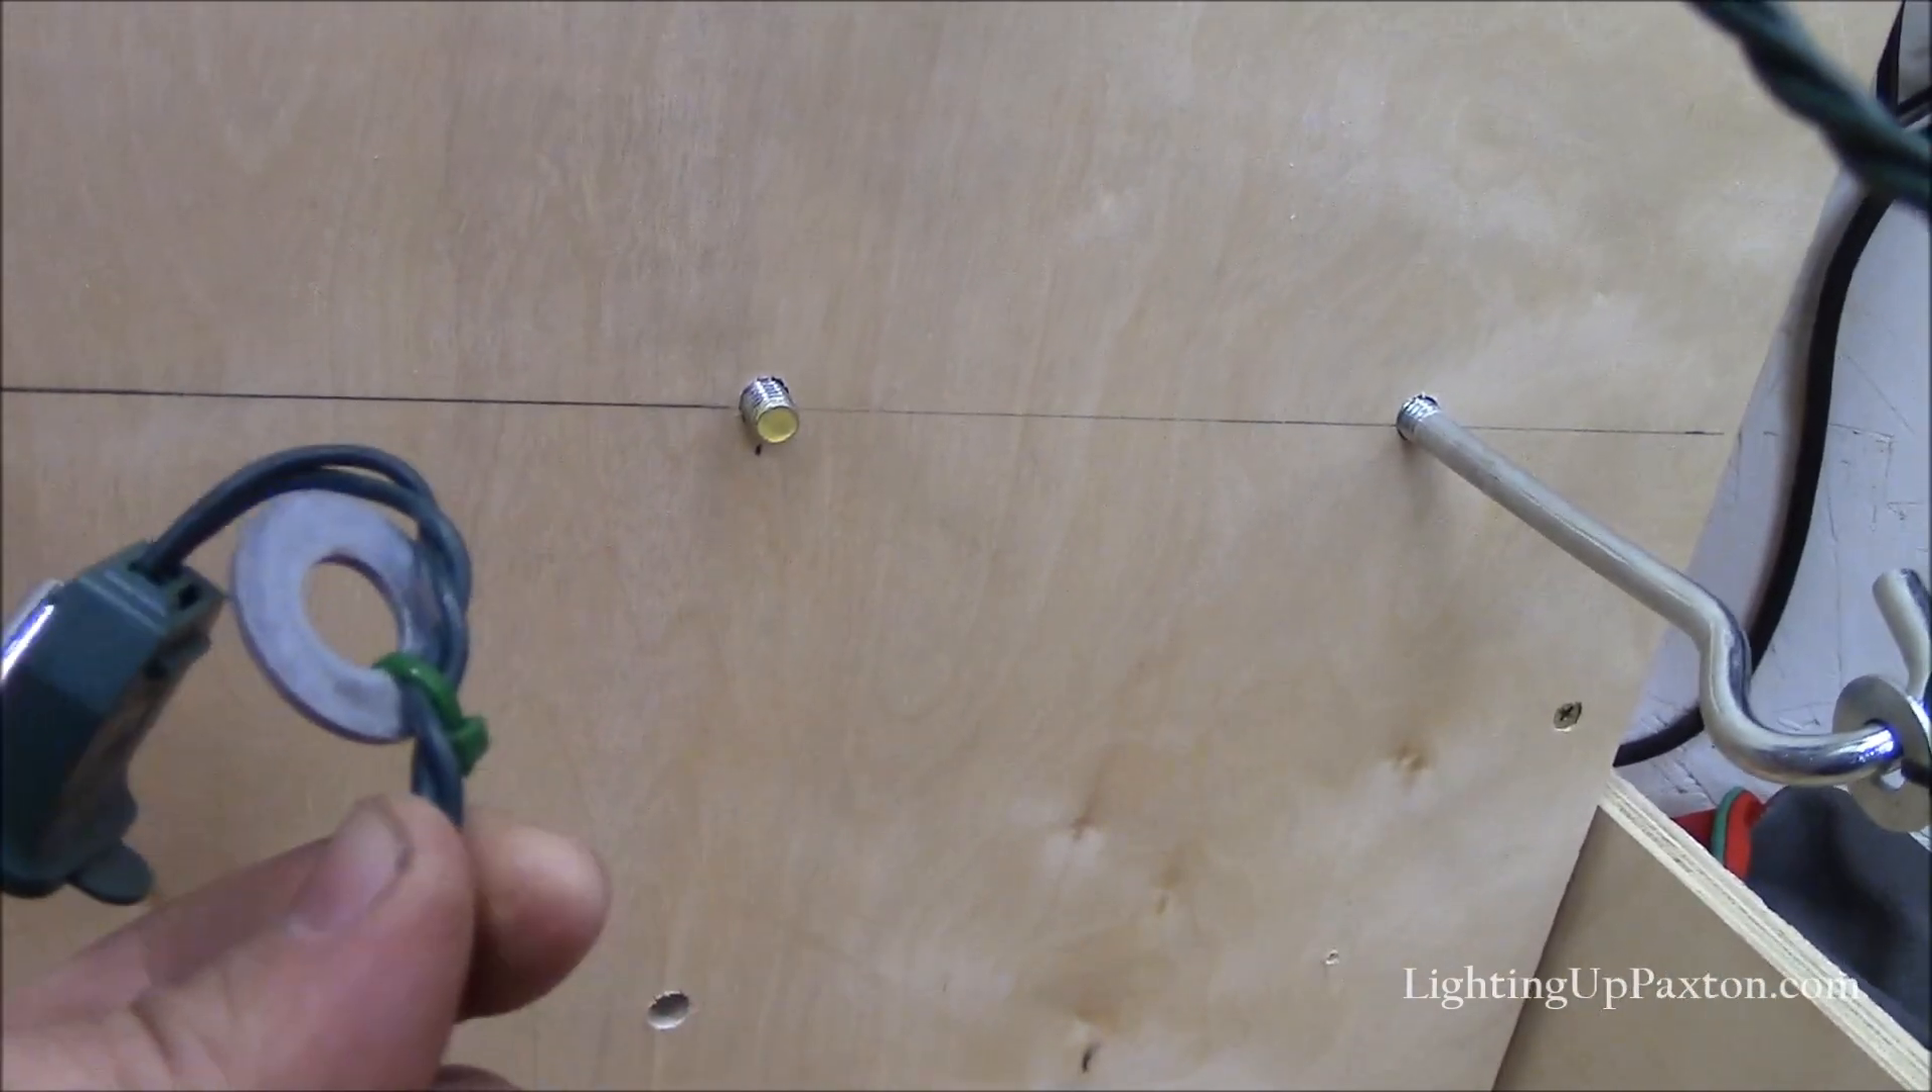I take a washer just zip tie it to the strand just like that you can see my little zip tie on there.